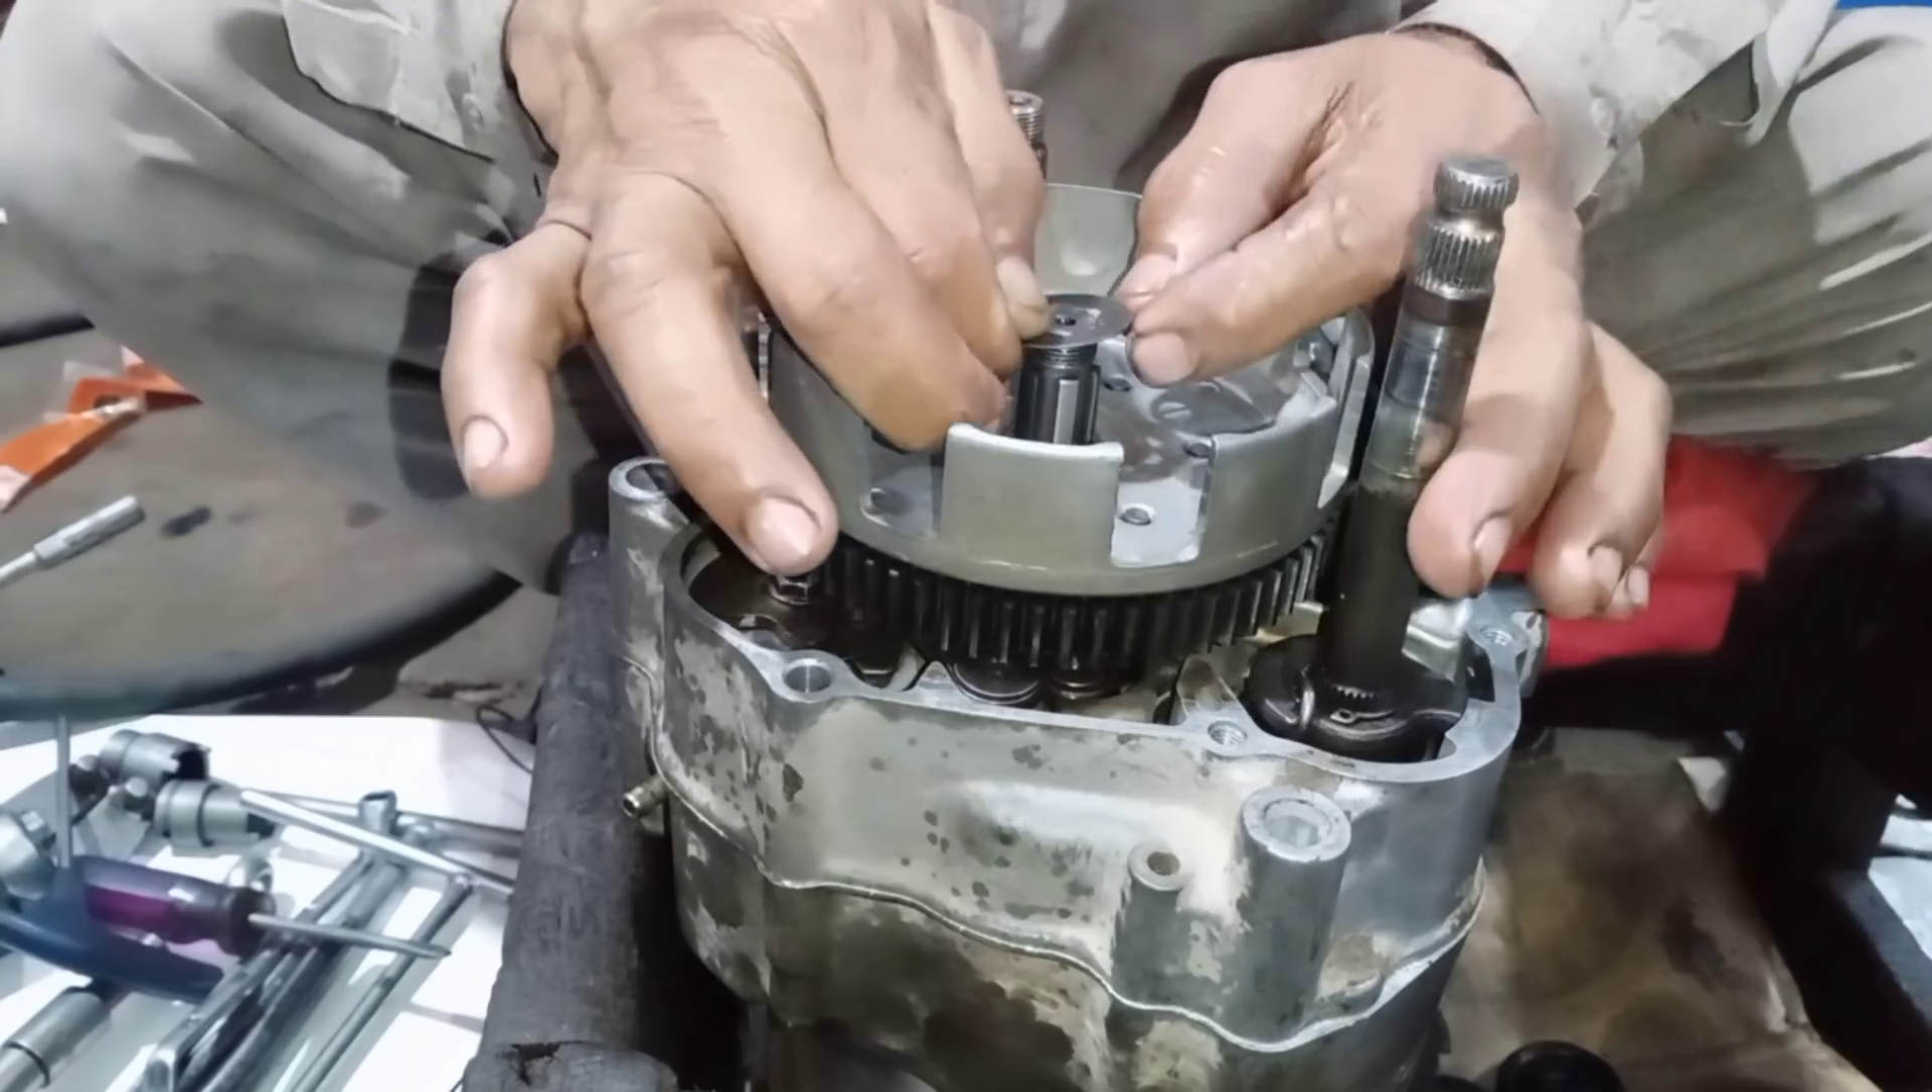یہاں پہ دوستو یہ ہمارا کلچ بکس بھی فیٹ ہو گیا ہے ابھی ہم نے یہاں پہ یہ اندر کٹ والی واشر پلین لانی ہے۔